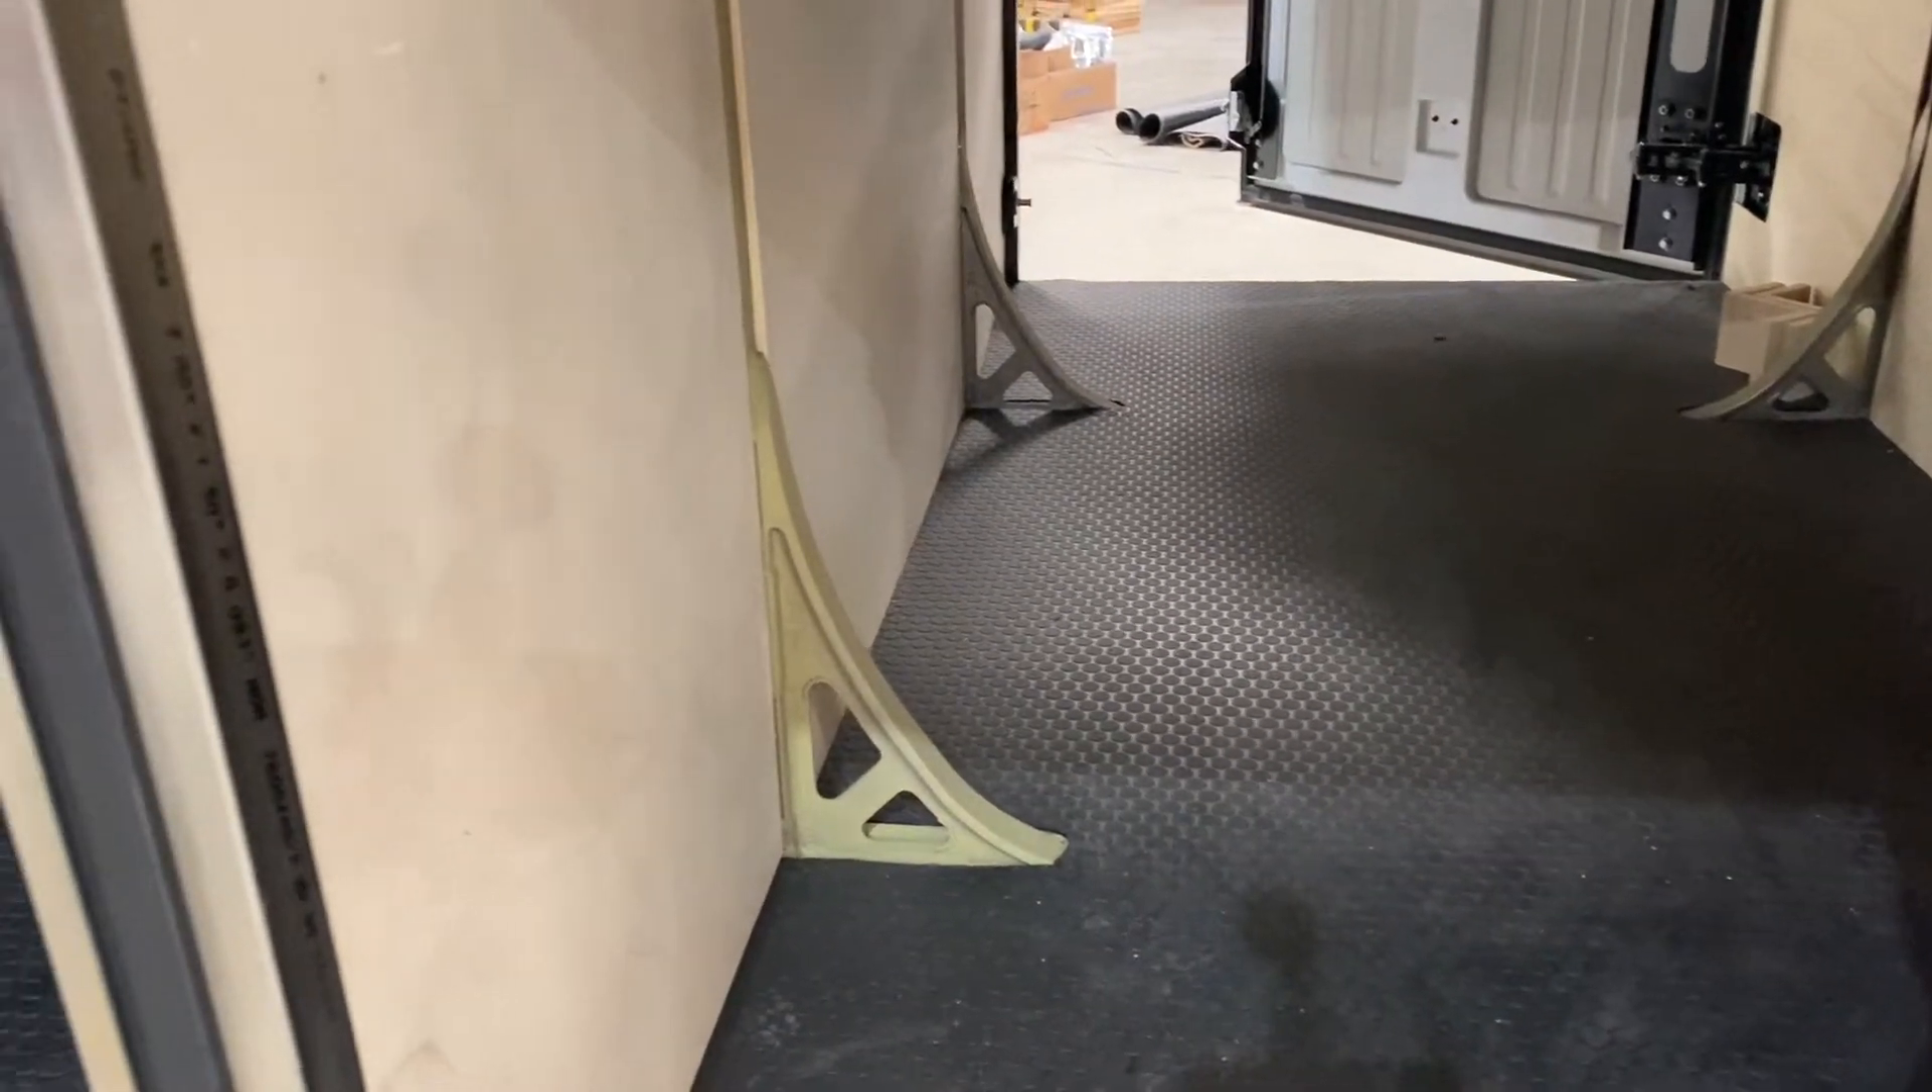In here you can see they've started putting the plywood on the walls and the coin mat down on the flooring.